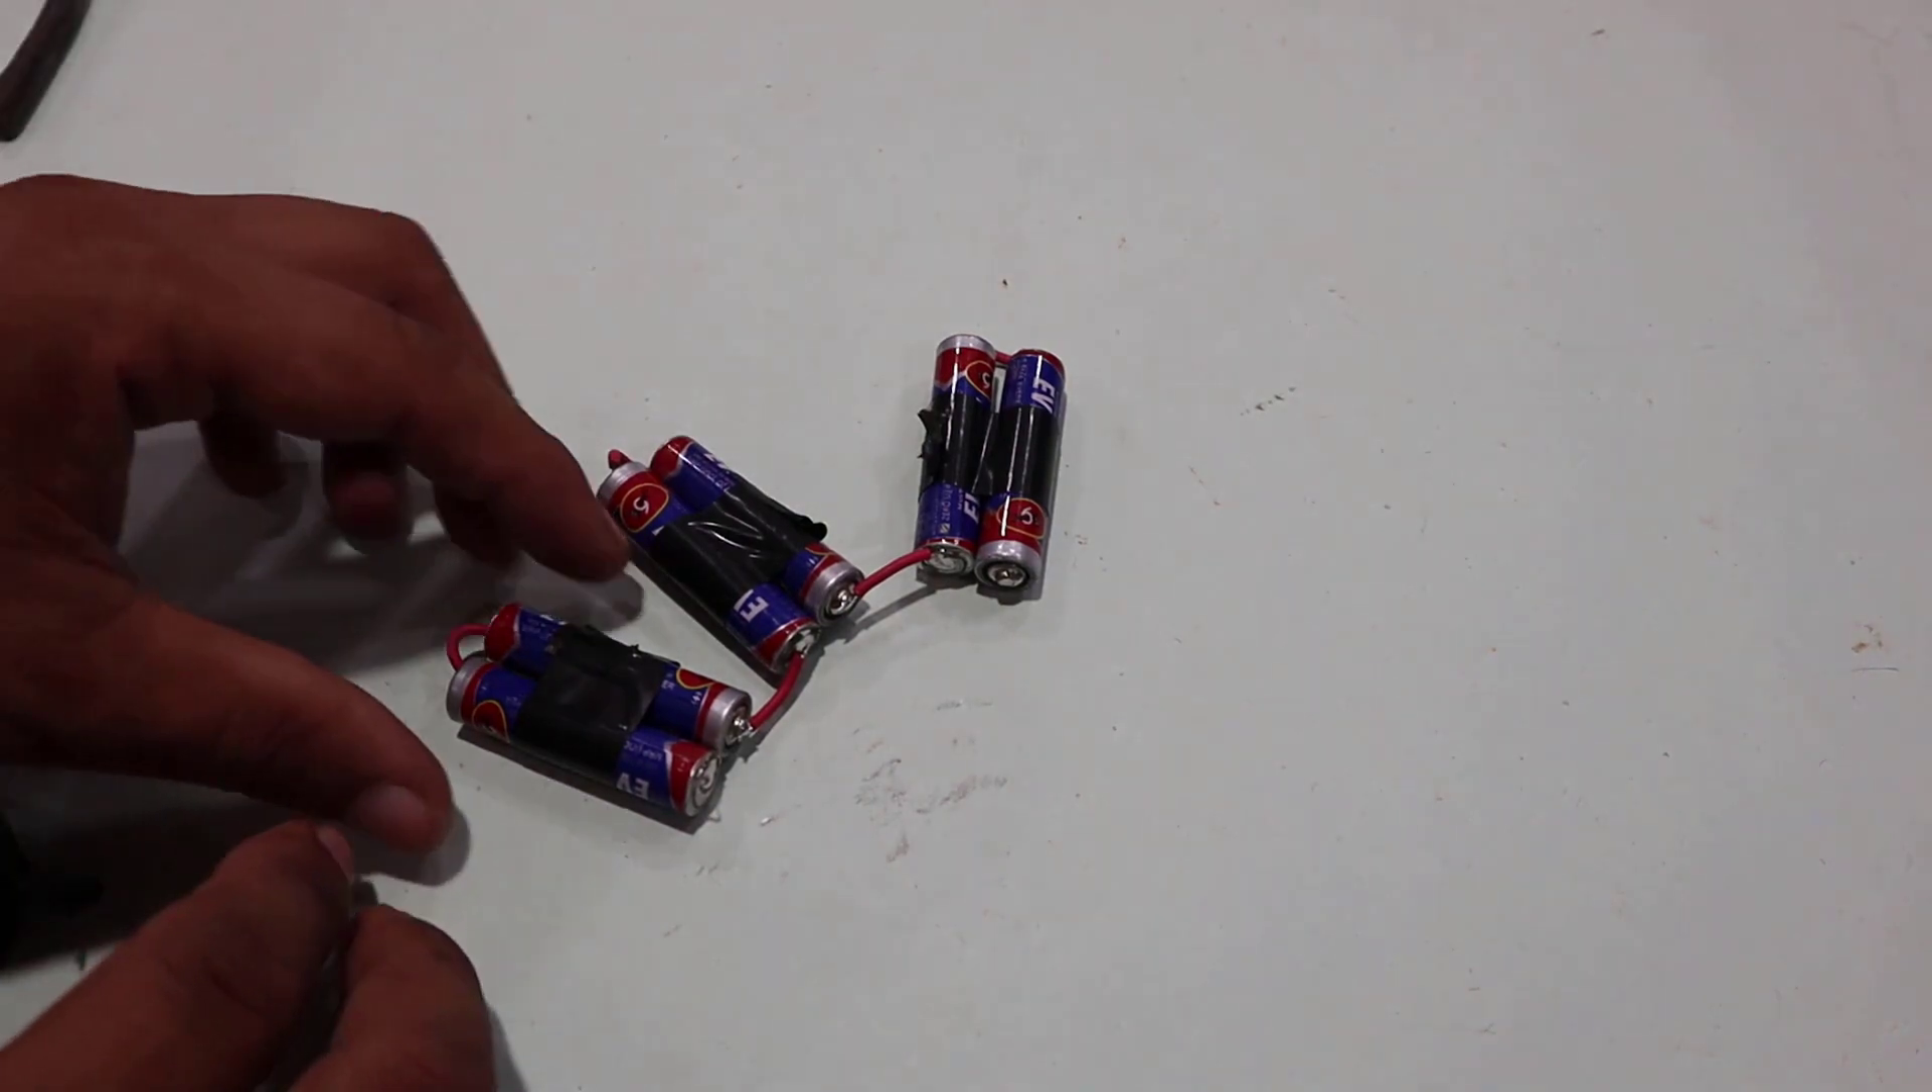तो गाइजे देखें हमने तीनों सैल को यहां पर आपस में जोड़ दिया।